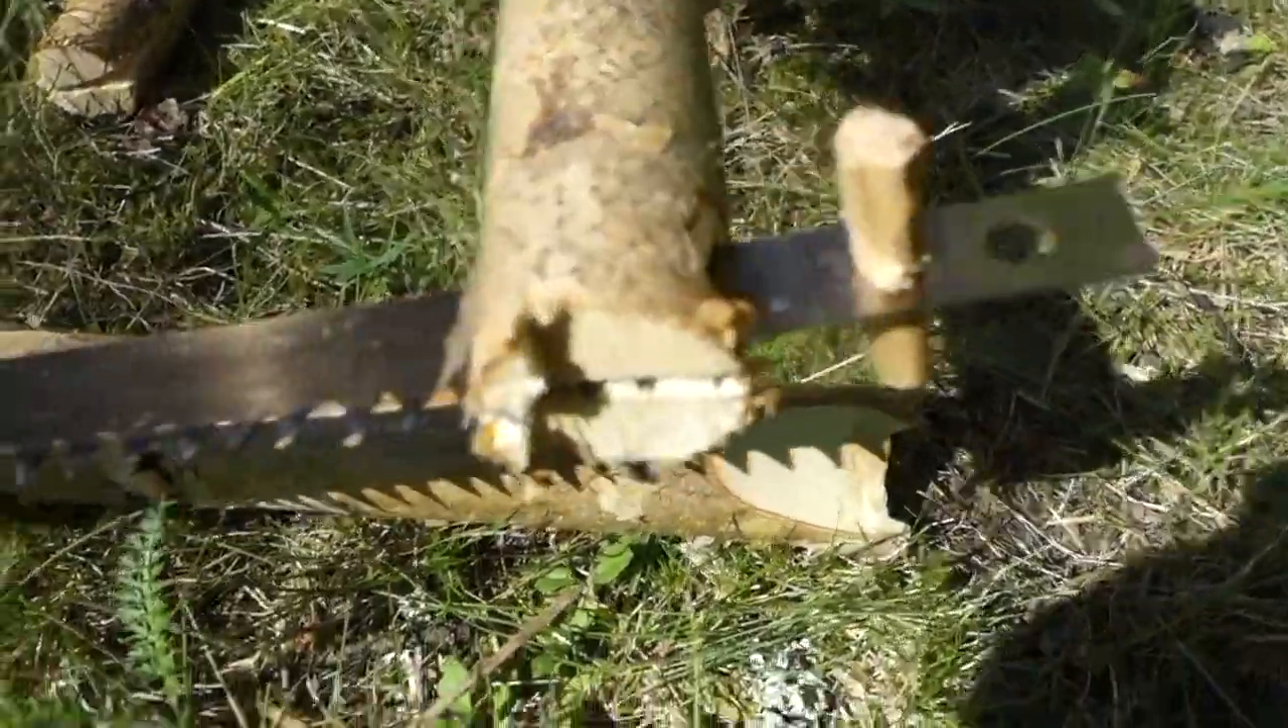I made a cut so that the saw blade would fit in as you can see it would fit in.